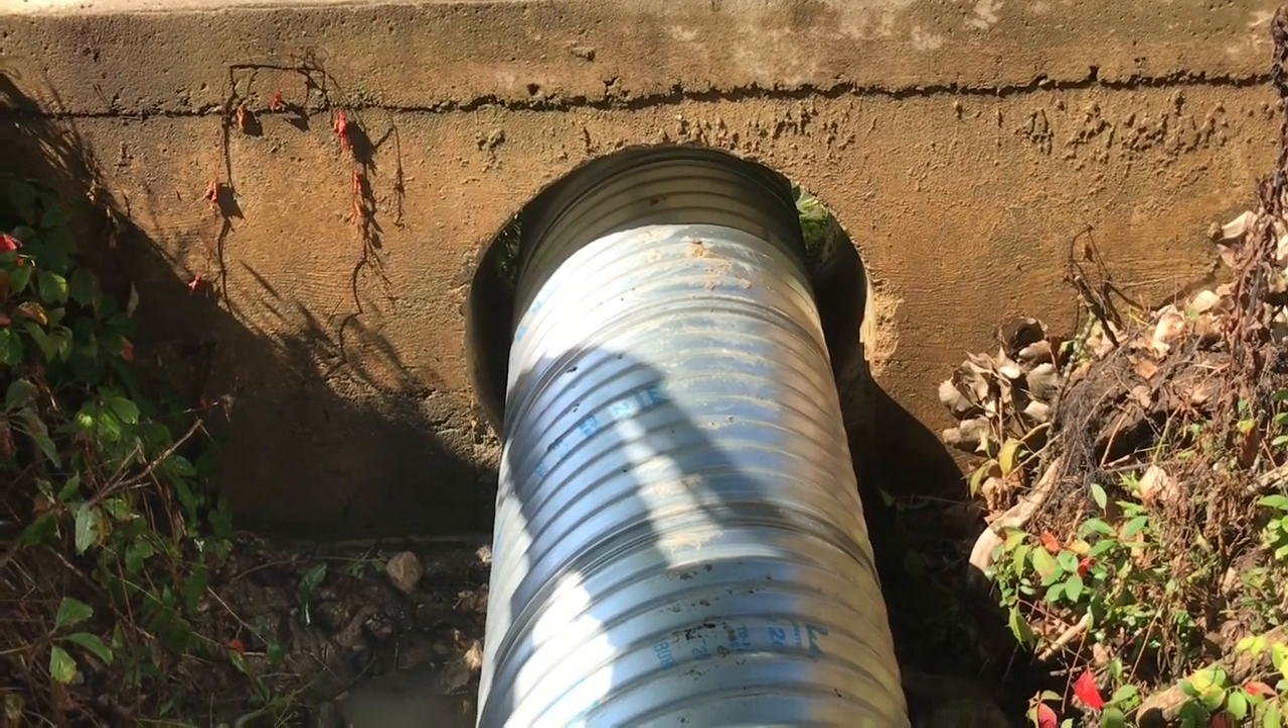So we've got this culvert down here in the hole this but if you look right here this culvert easily fits inside this hole.